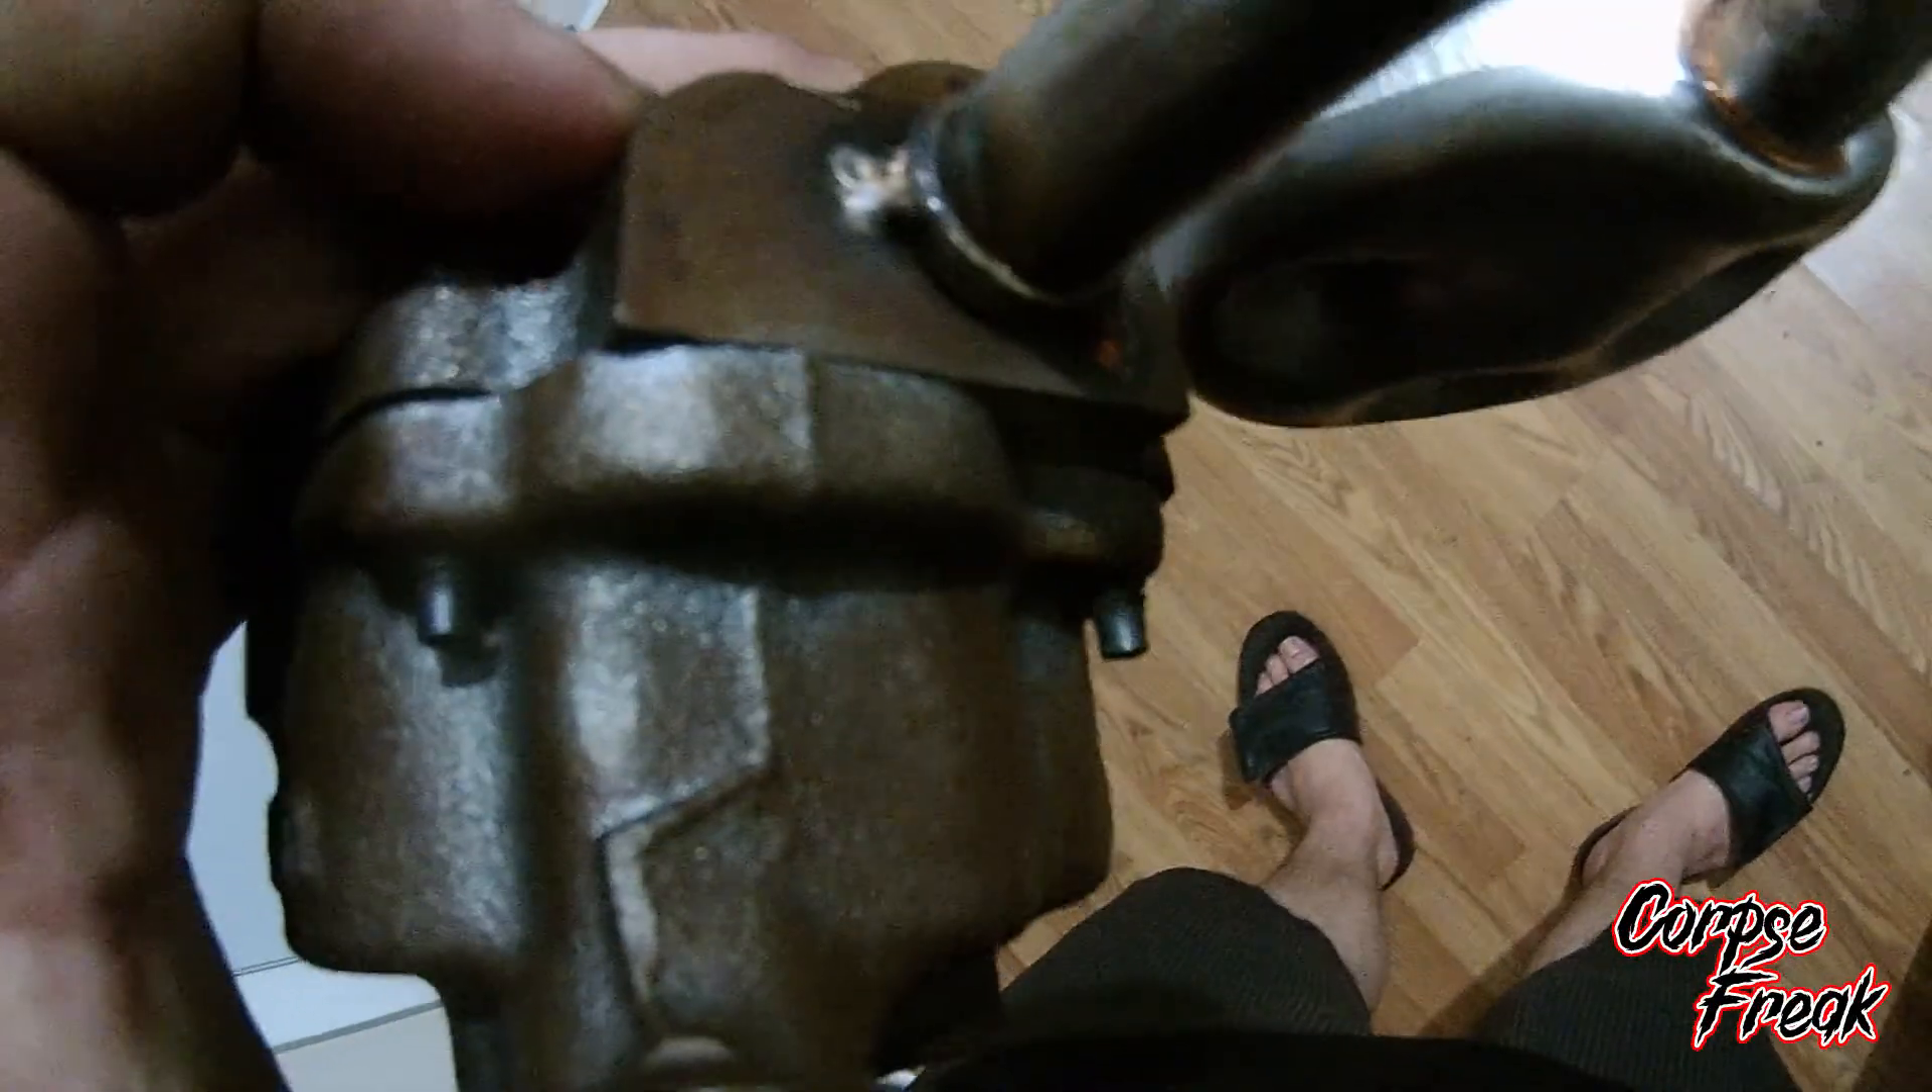Right I got the oil pump welded in there.